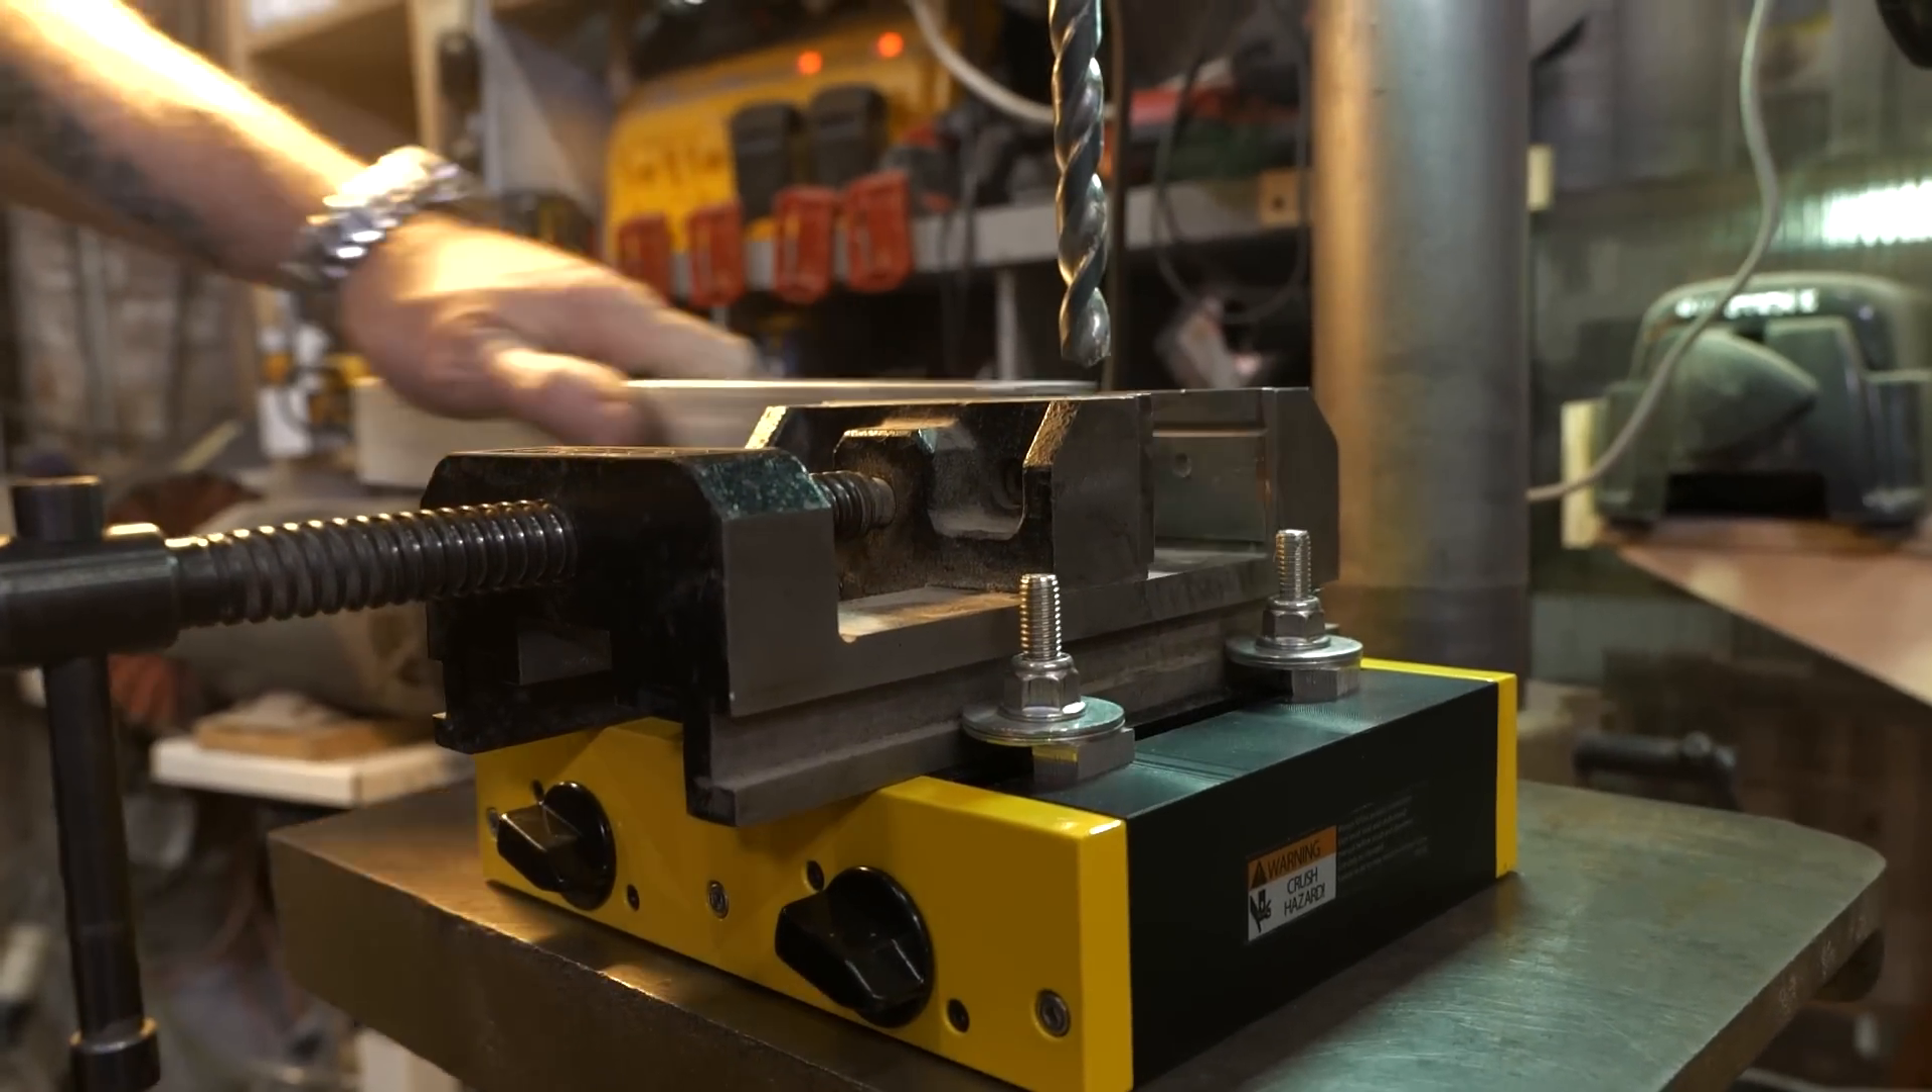I have a little bit of an issue, which is that the bolts, the T -bolts that hold this in are long enough that they're actually getting in the way of my little vice here.